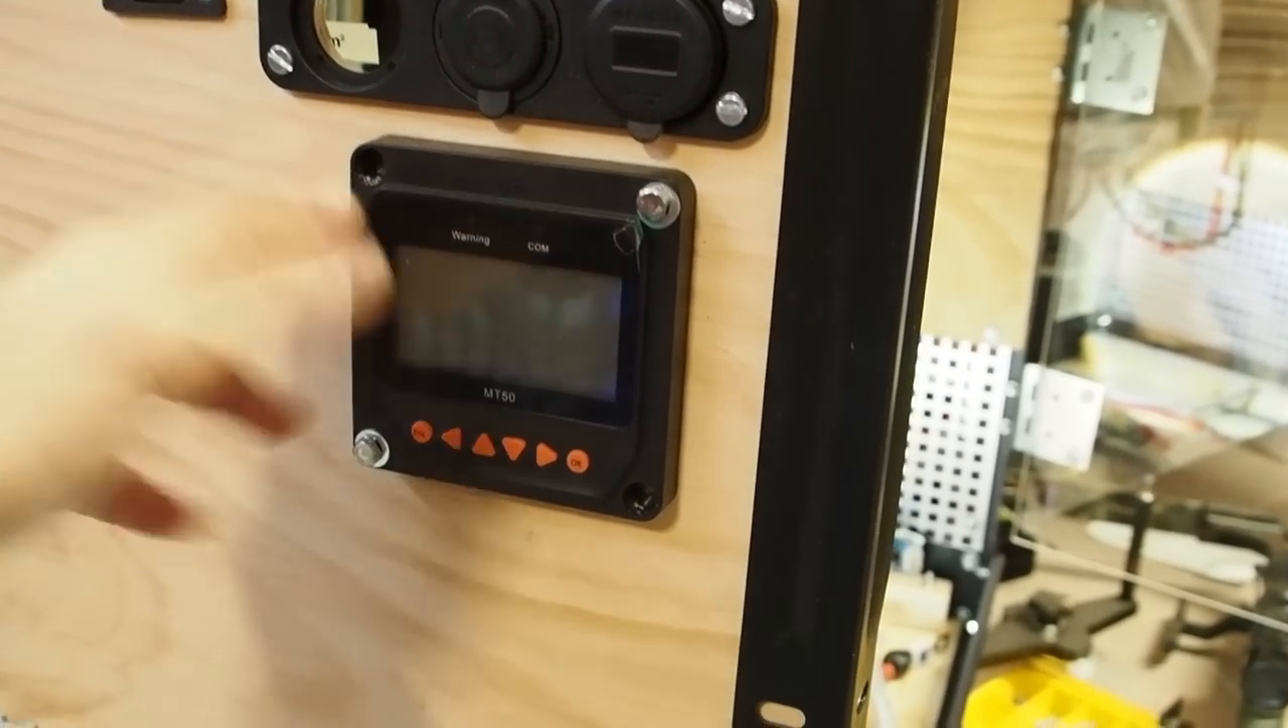I've mounted the MT50 screen I'm missing two screws here.